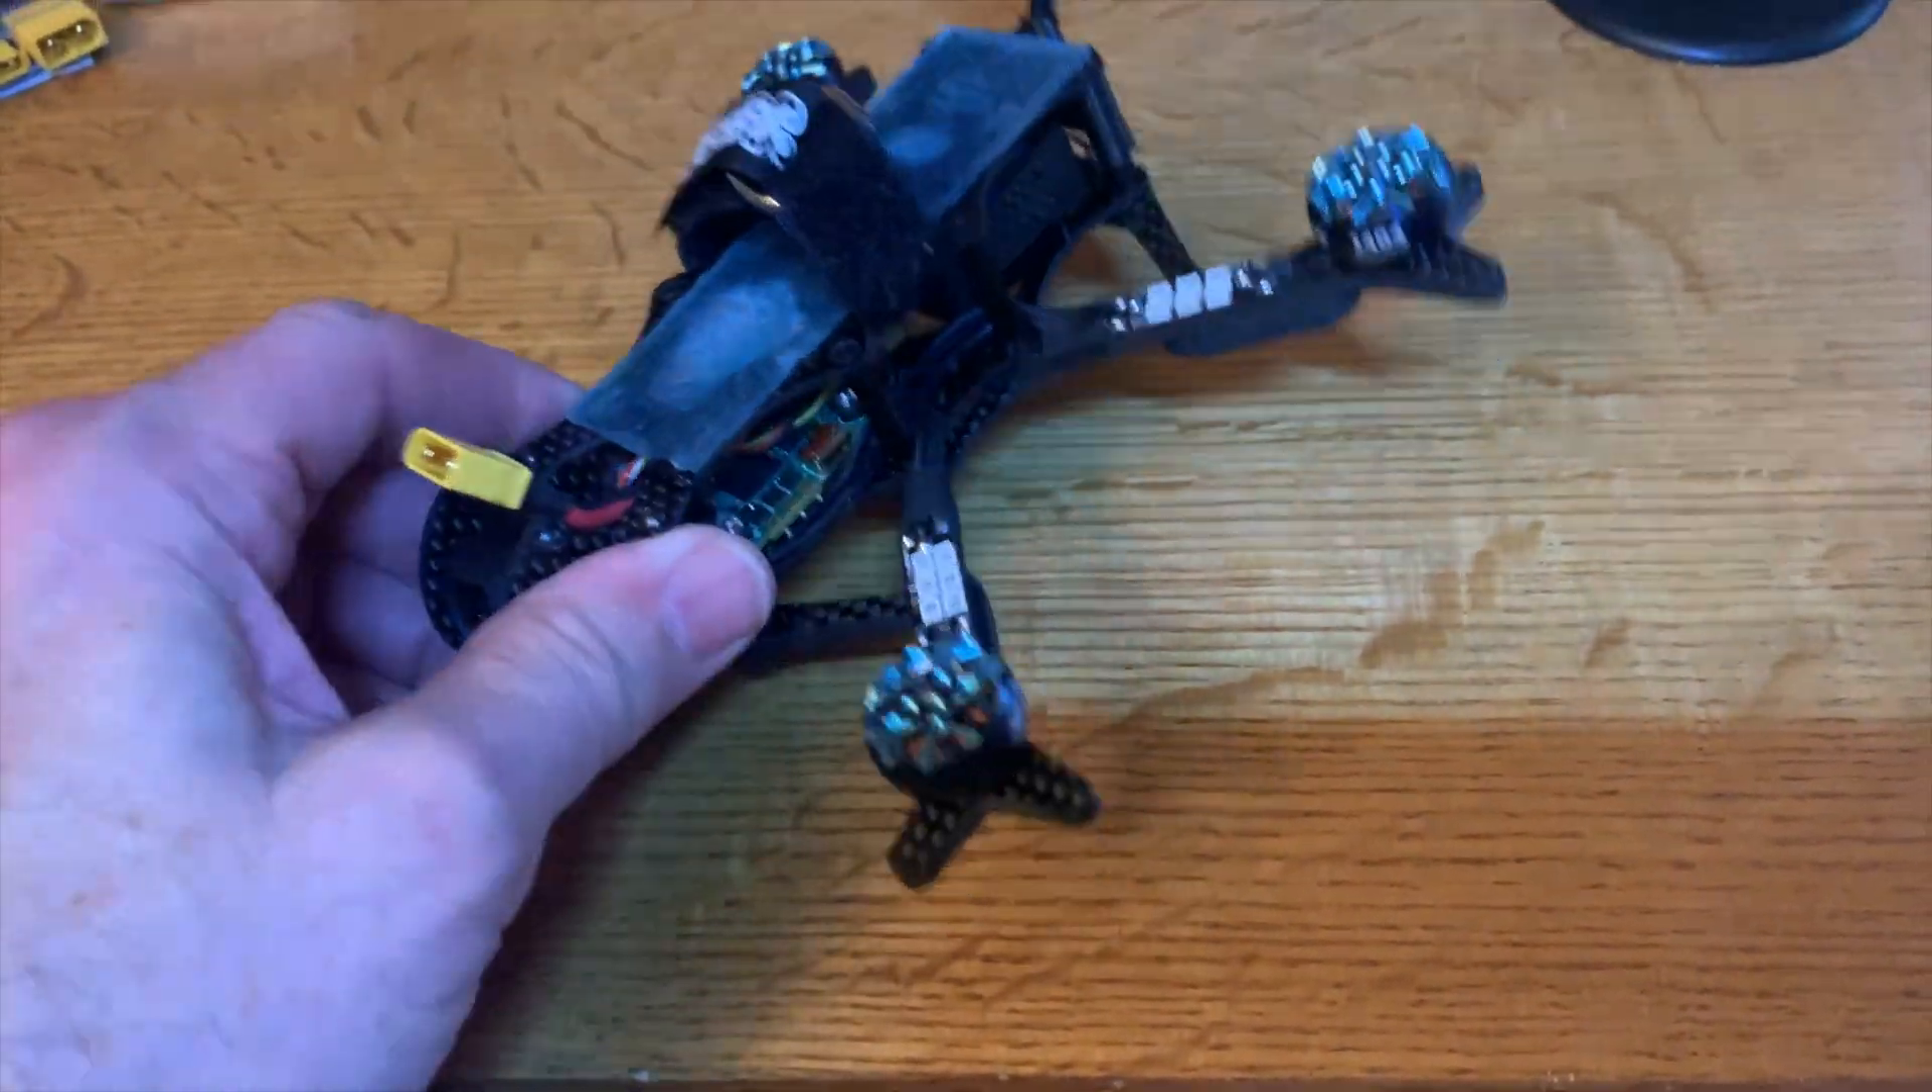I did add a battery strap.